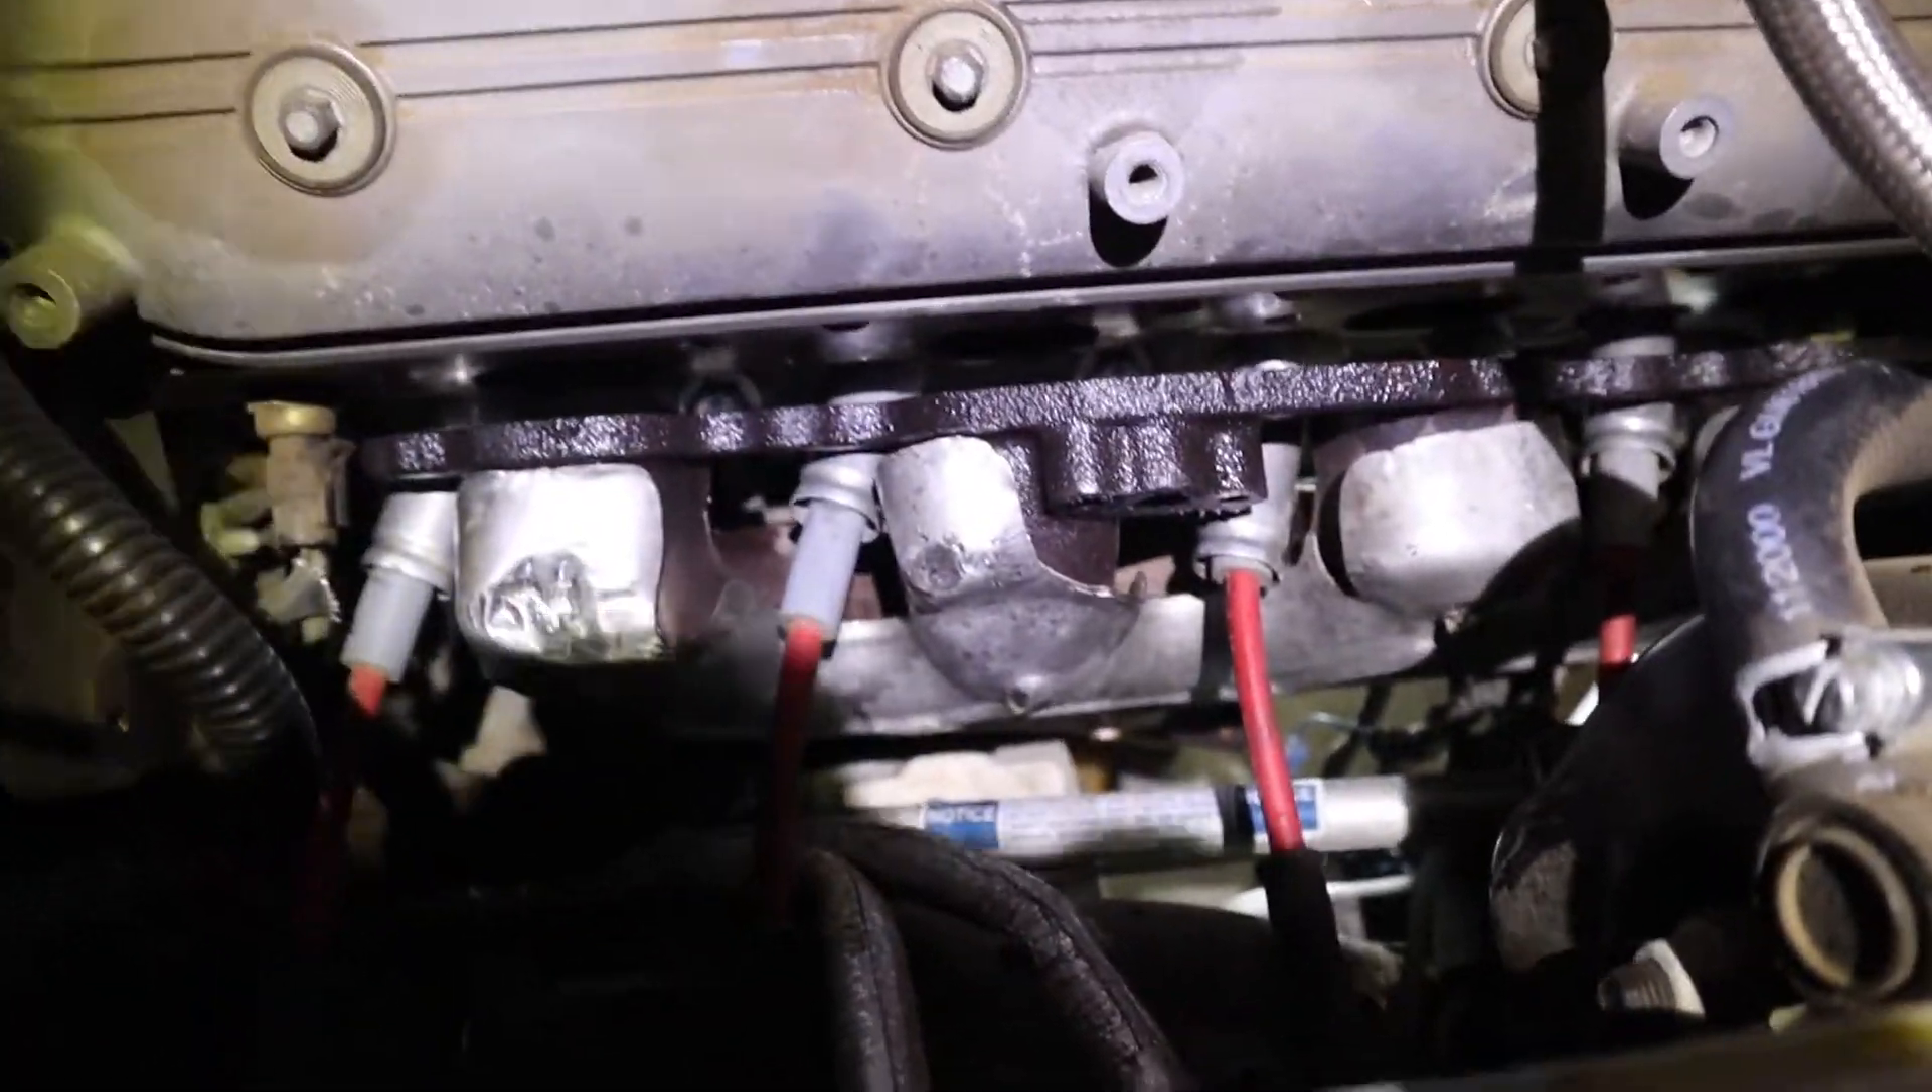Something you'll probably want to do that i haven't done yet is pull these plug wires completely out.